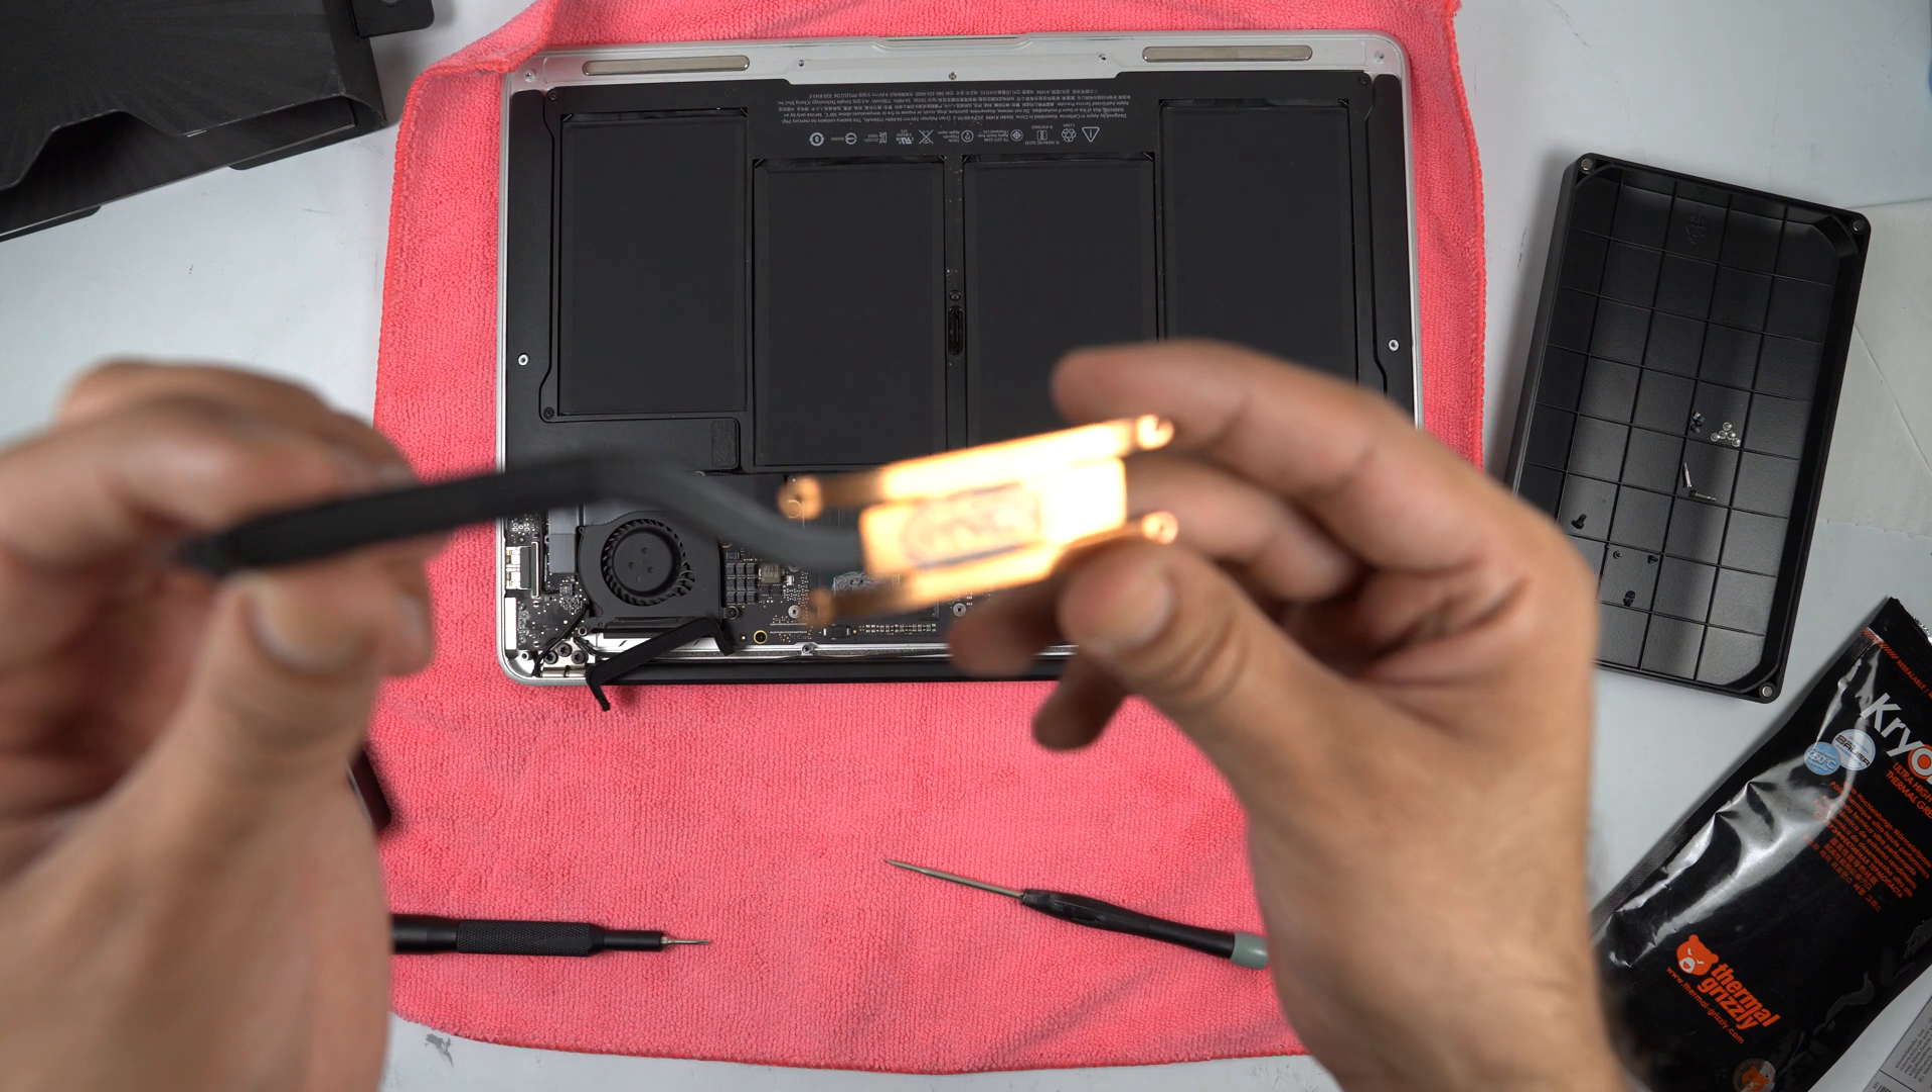Finally I ended up removing the small heat sink.